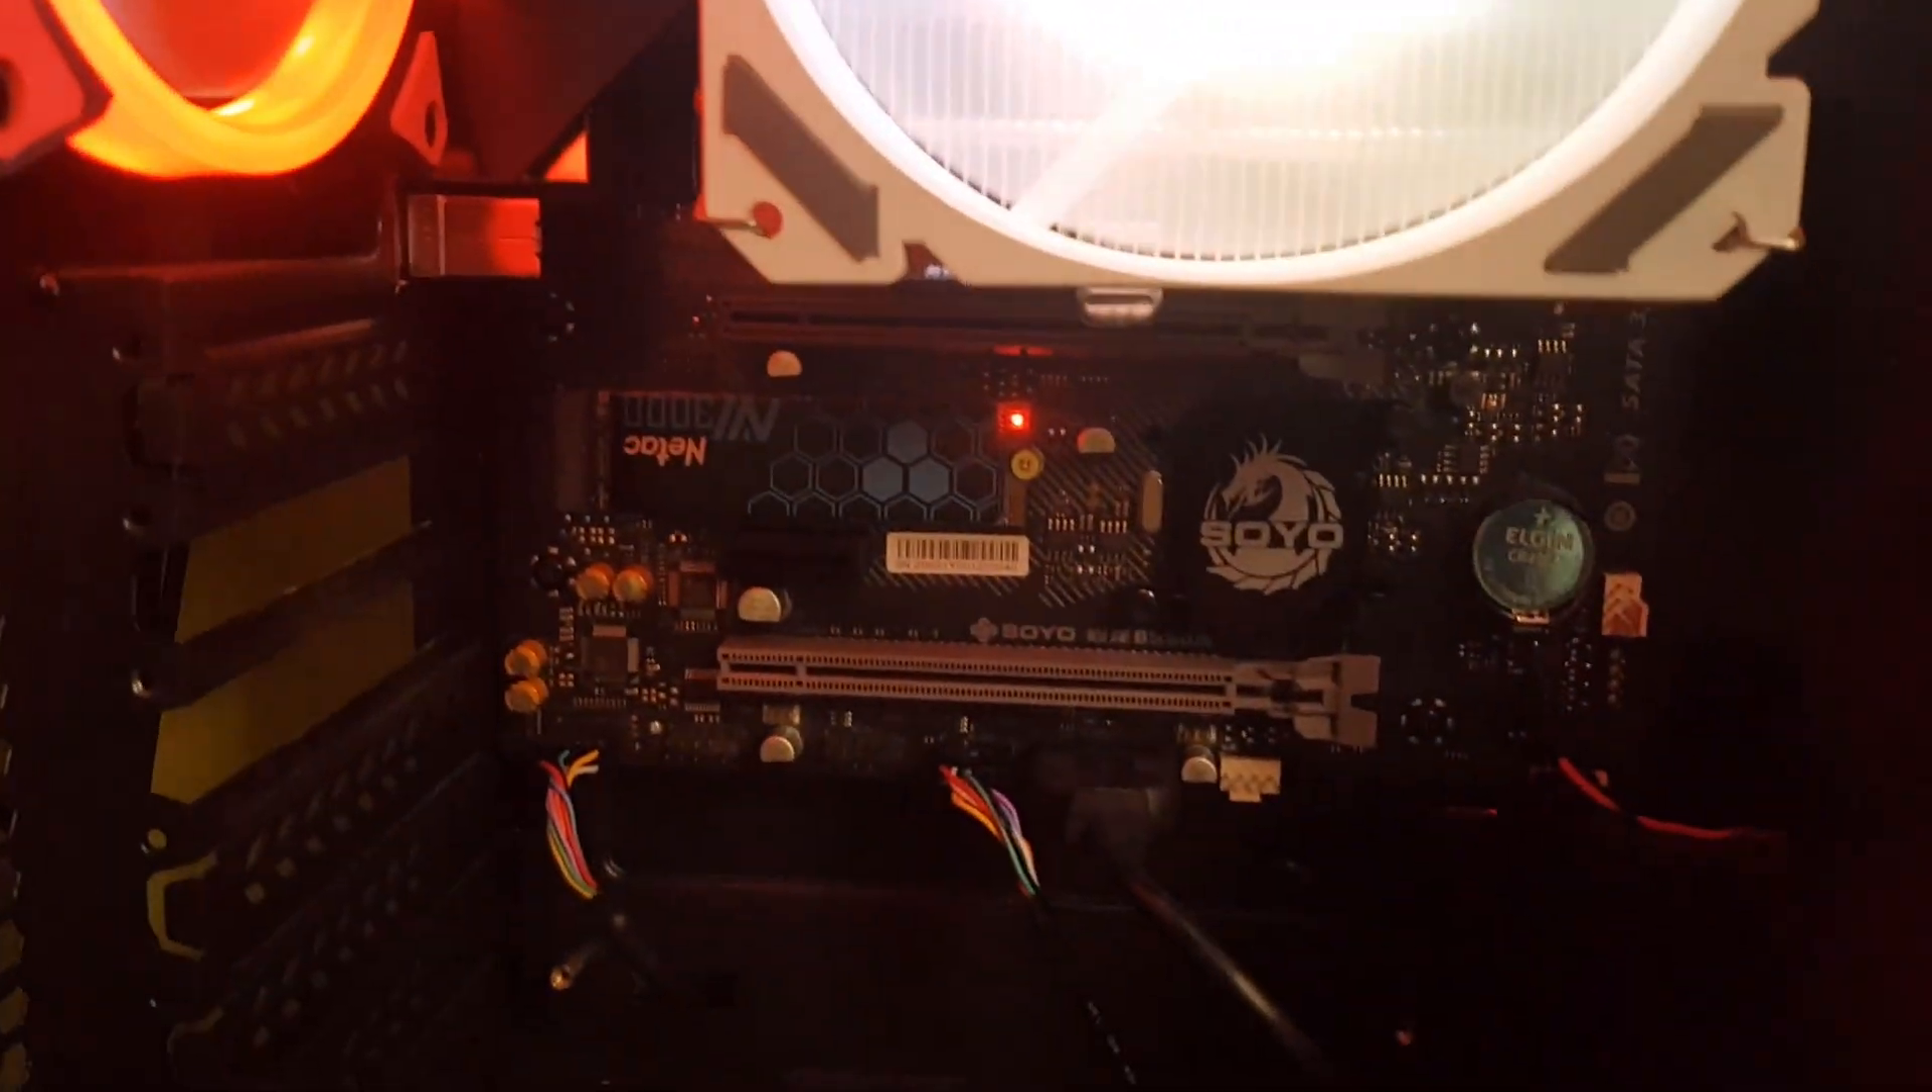A placa-mãe tá ali instalada Como vocês podem ver.